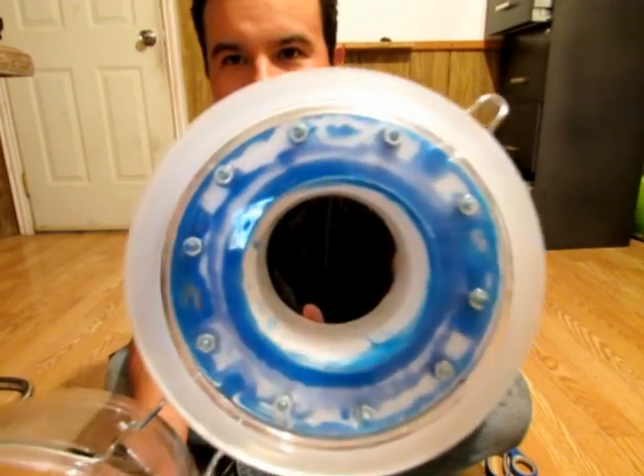So, so far I attached the toilet flange to the lid of the bucket.